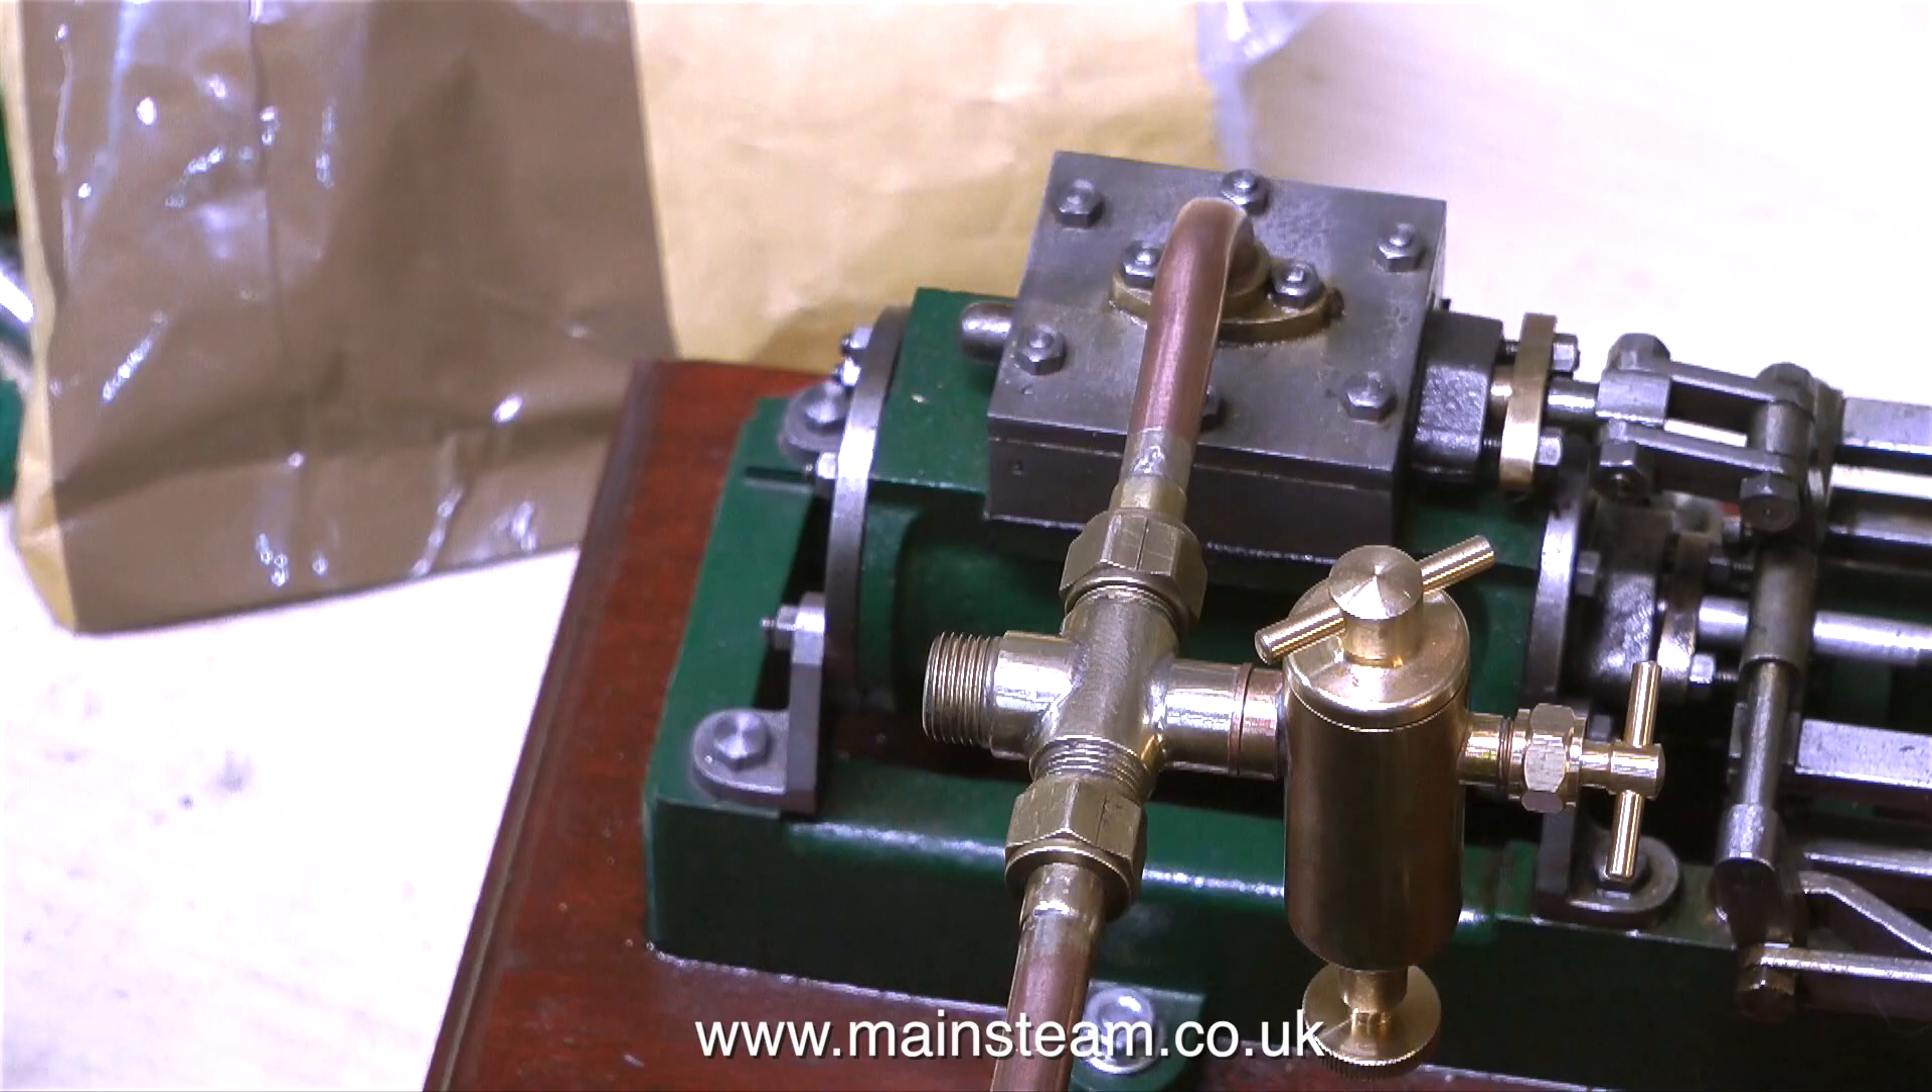Not forgetting the Loctite 542, and then I just tightened it up with a spanner, and now the cross piece is at a perfect 90 degrees to the lubricator body.